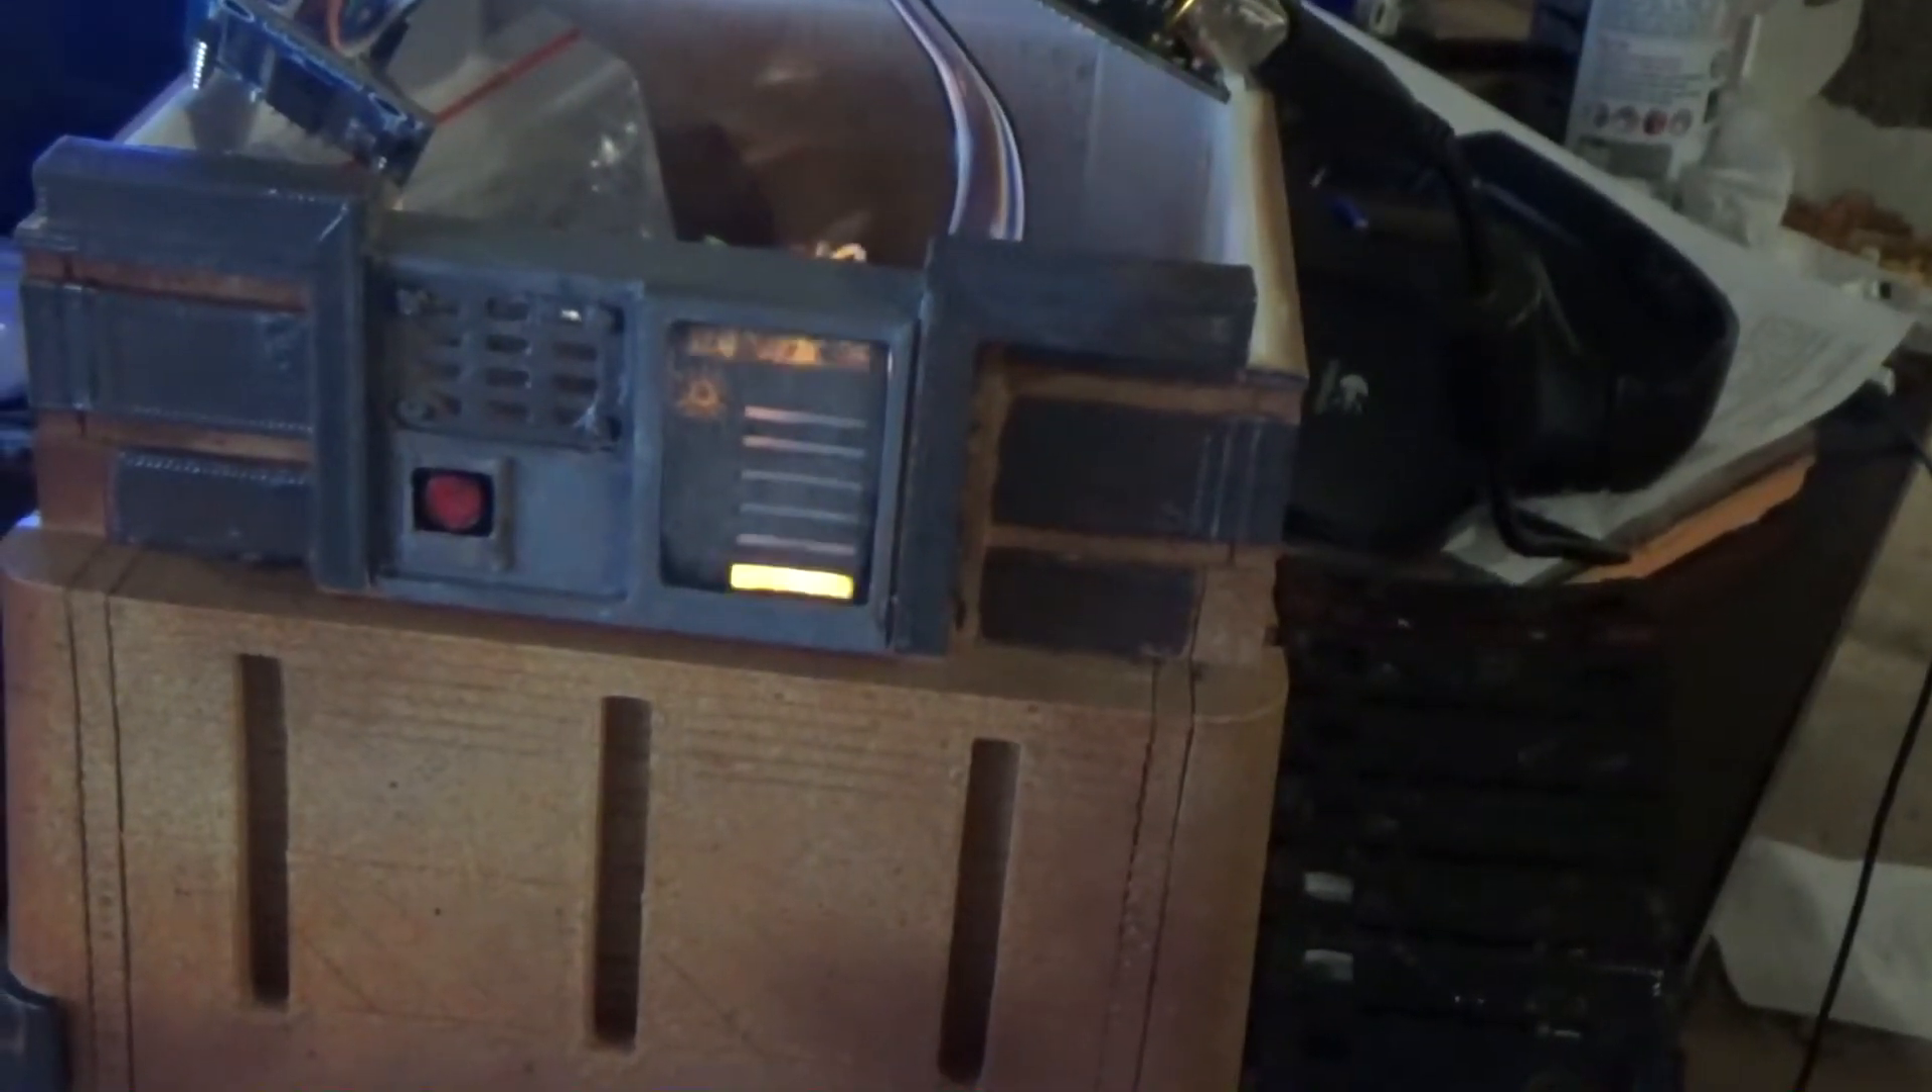Alright, so we got the panel installed.